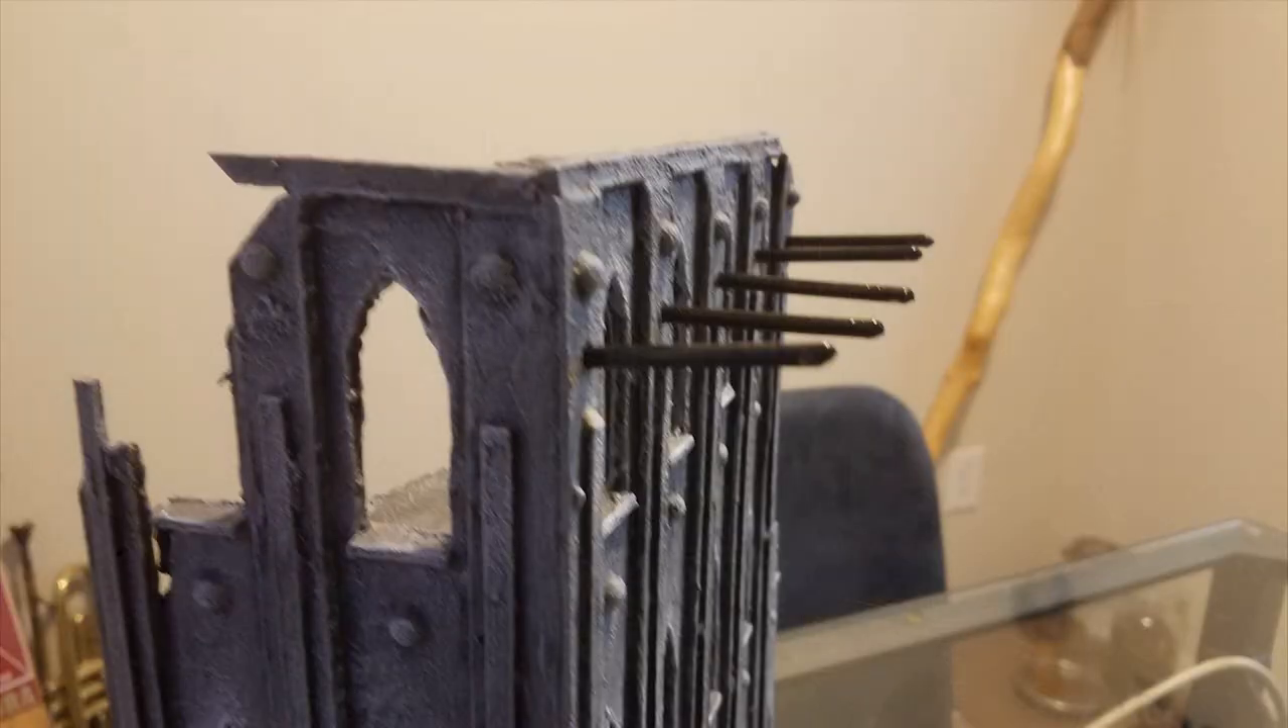So I drilled a row, added the skewers to make sure they looked right, I glued them in position, and then painted them with leftover Mod Podge that I had darkened up.